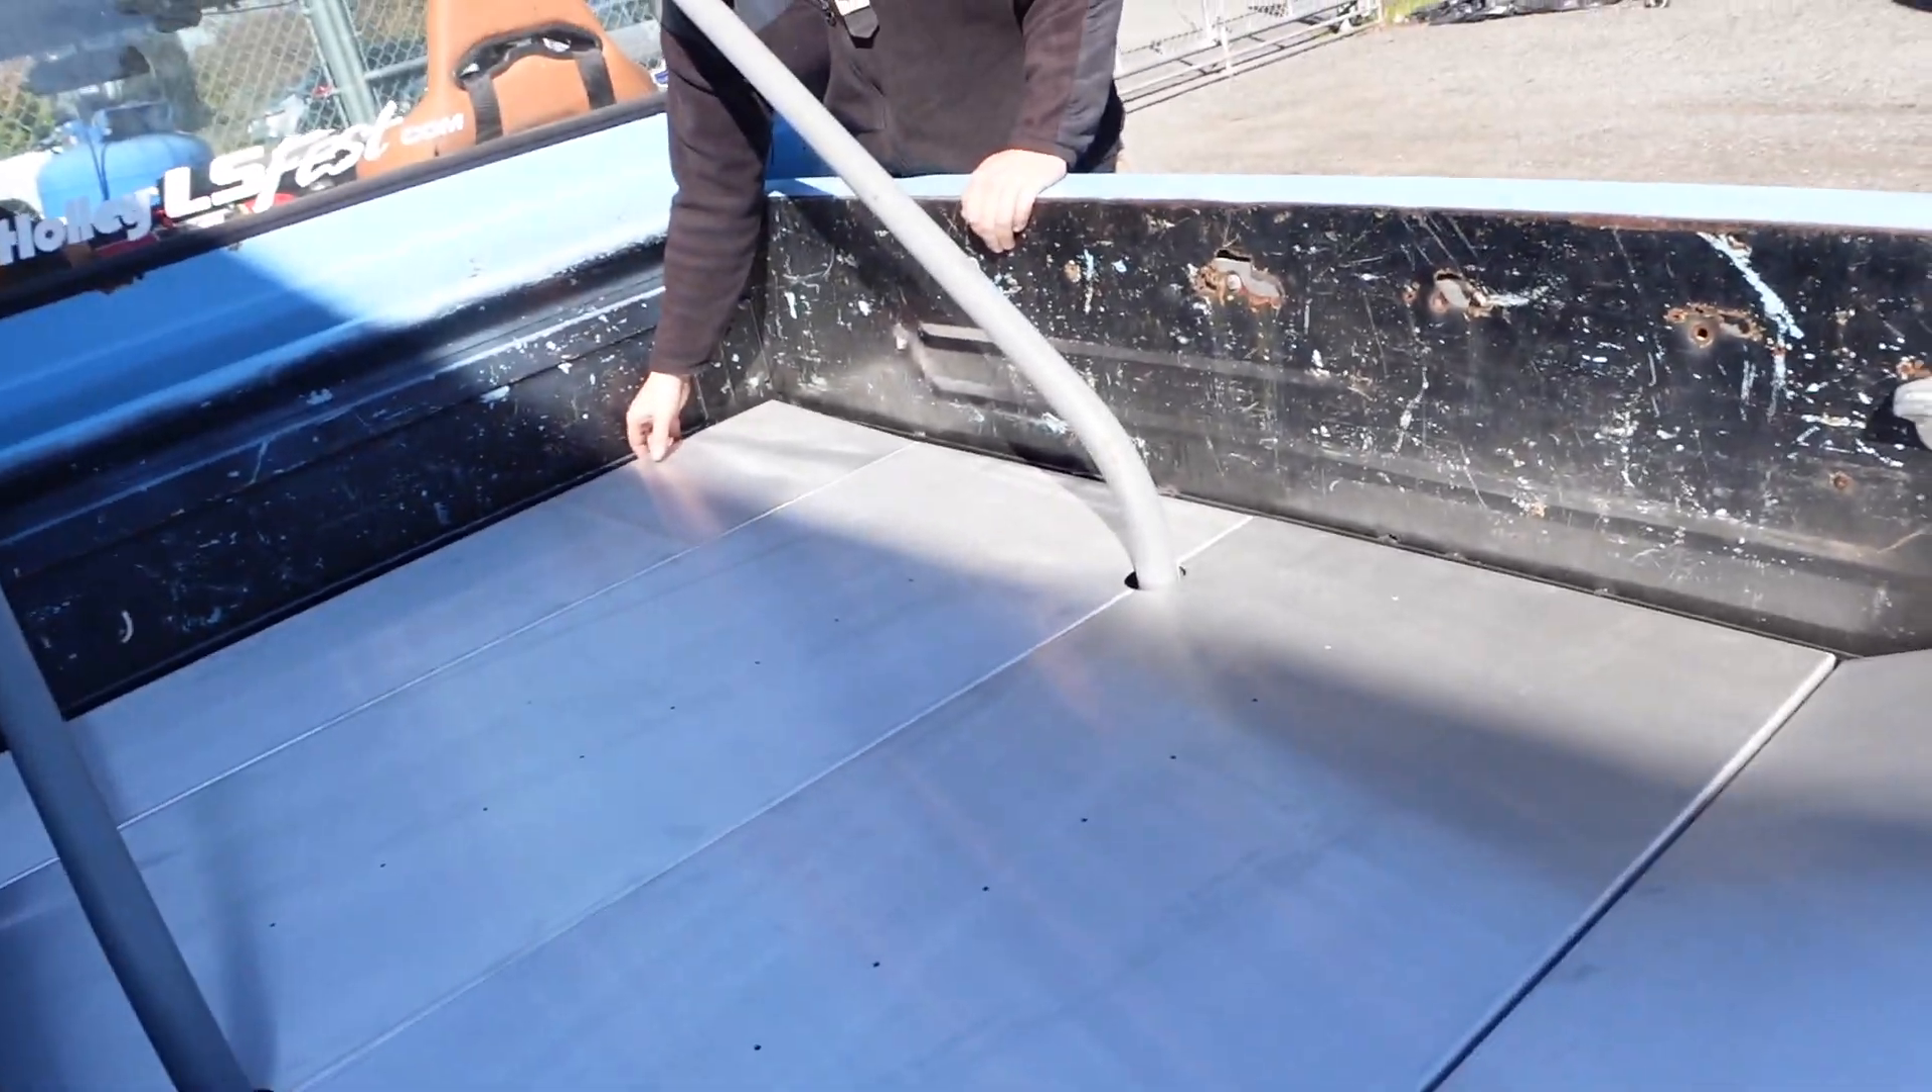We got the whole bed floor in there, all bent up, fits really good, right around our roll cage there.